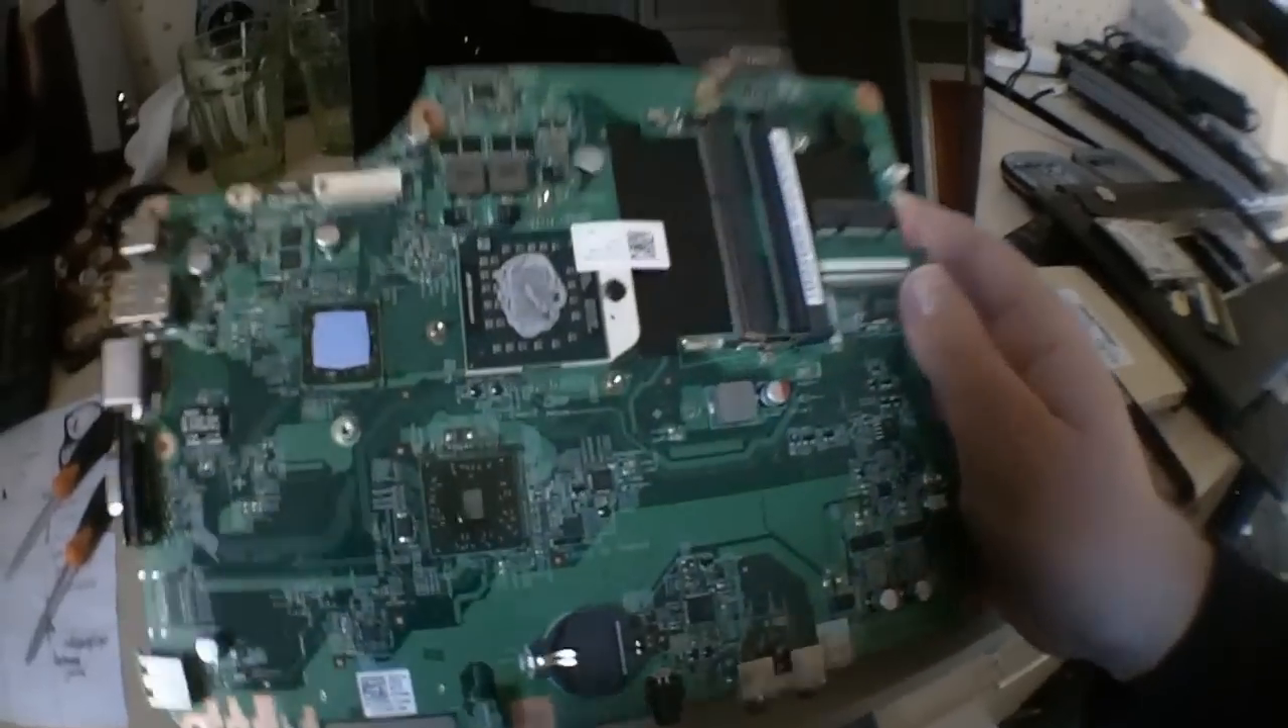So that's that's the motherboard out.